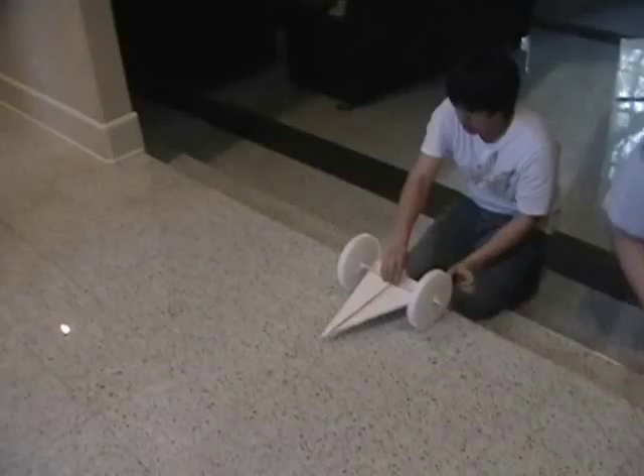Okay, right now we have two wheels and no wheel in the front.